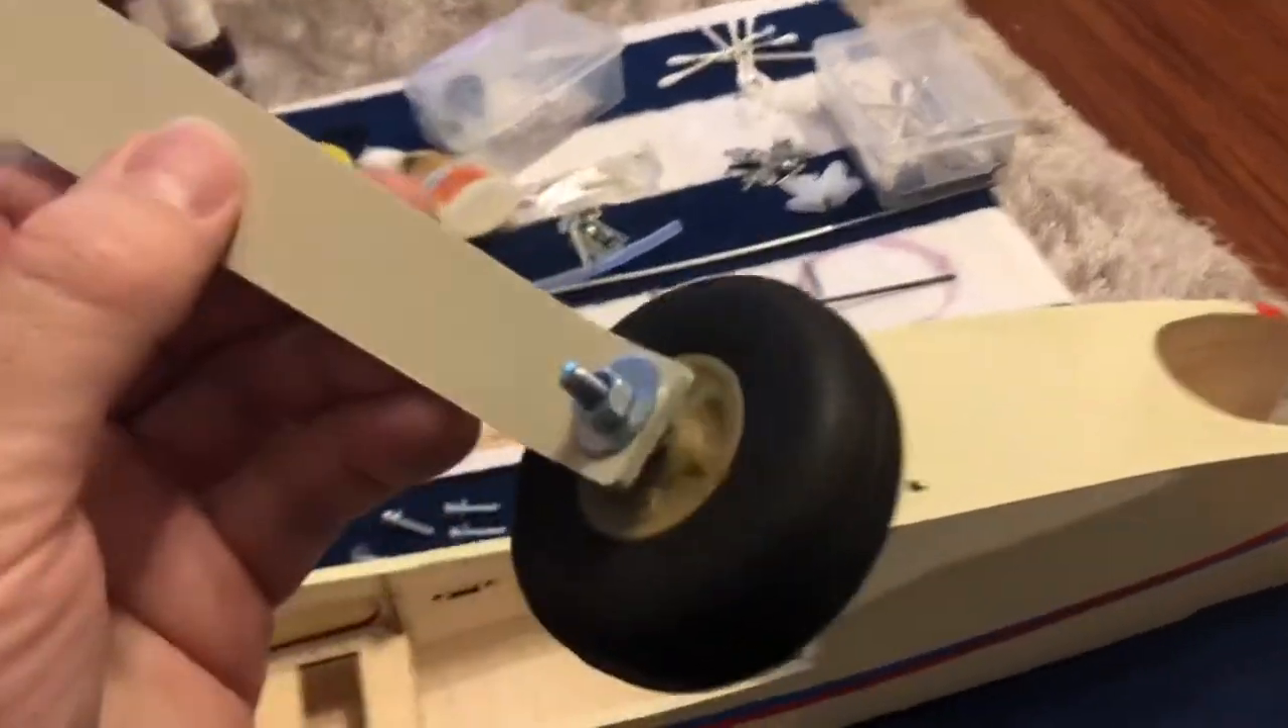Uh I did install the axles and the wheels.